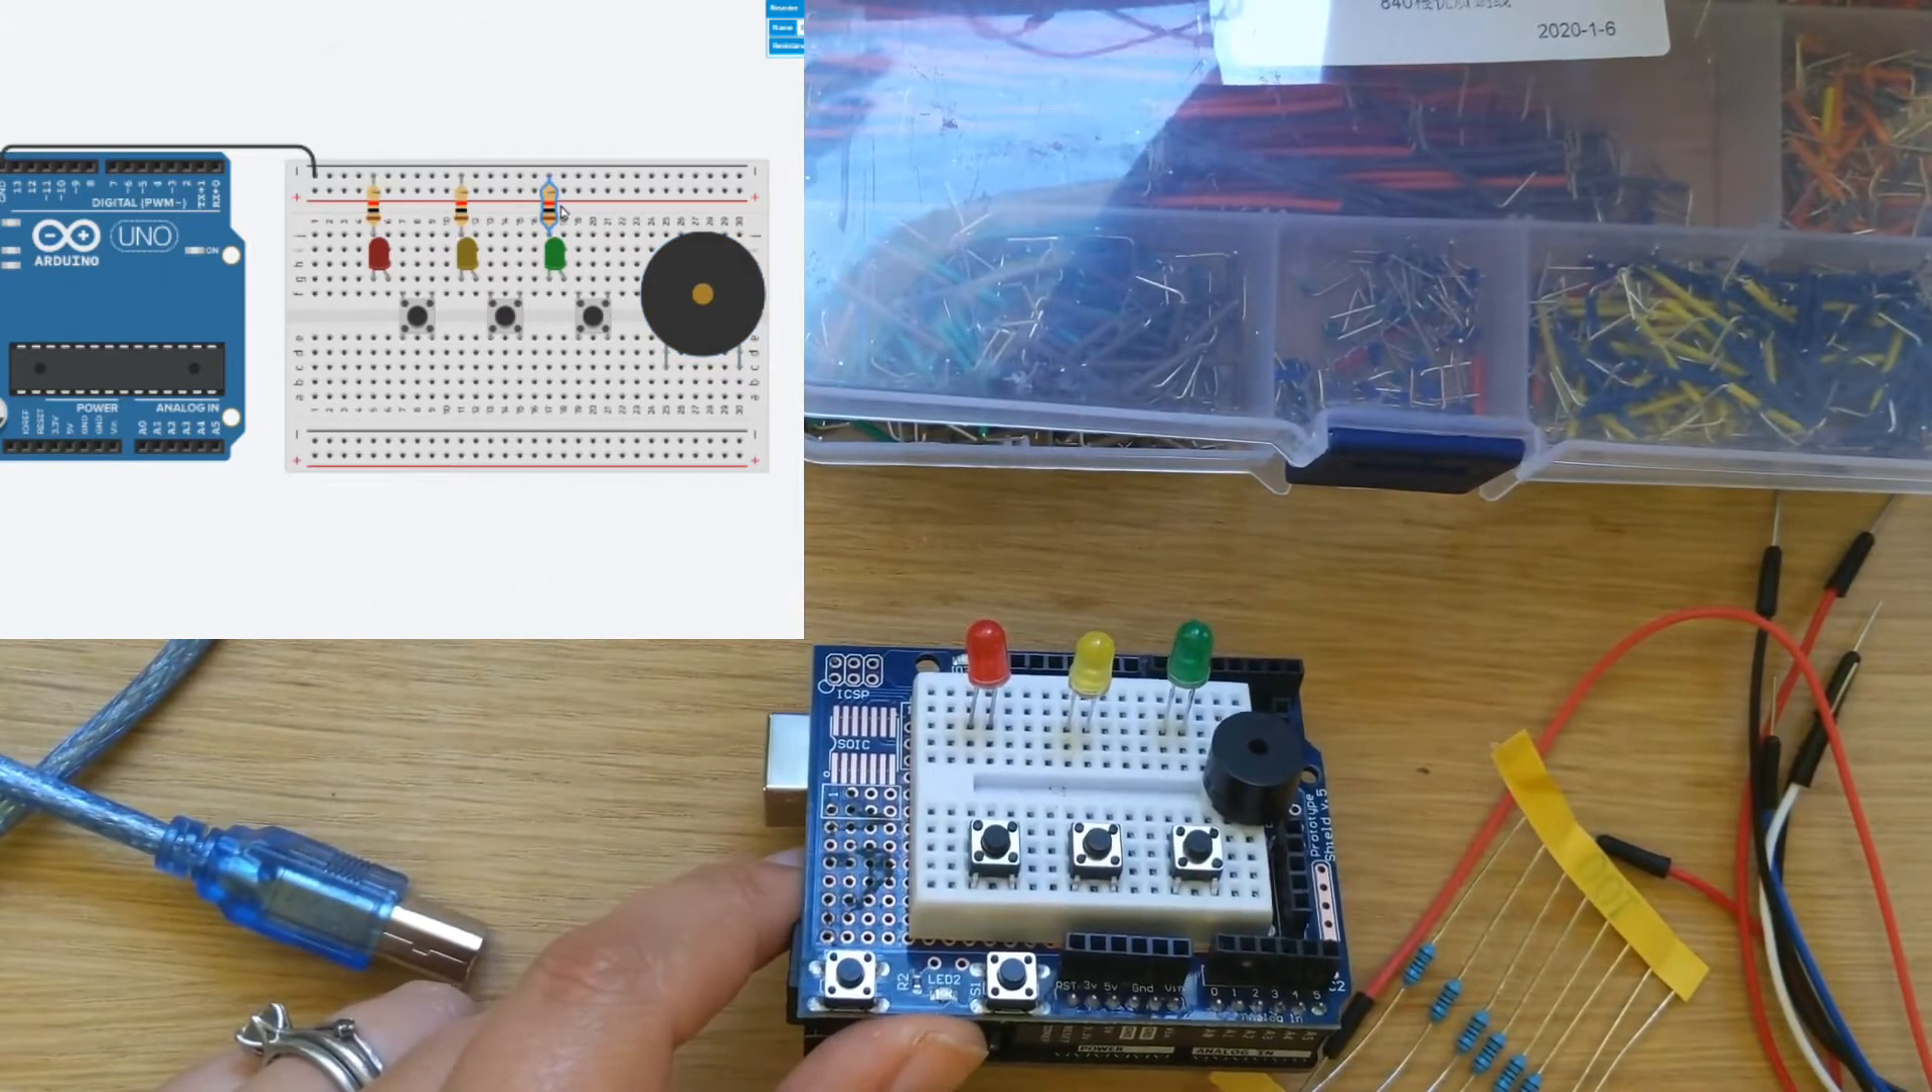Now we've got, this is all of our circuit components that are added into the circuit and we just need to wire things up.